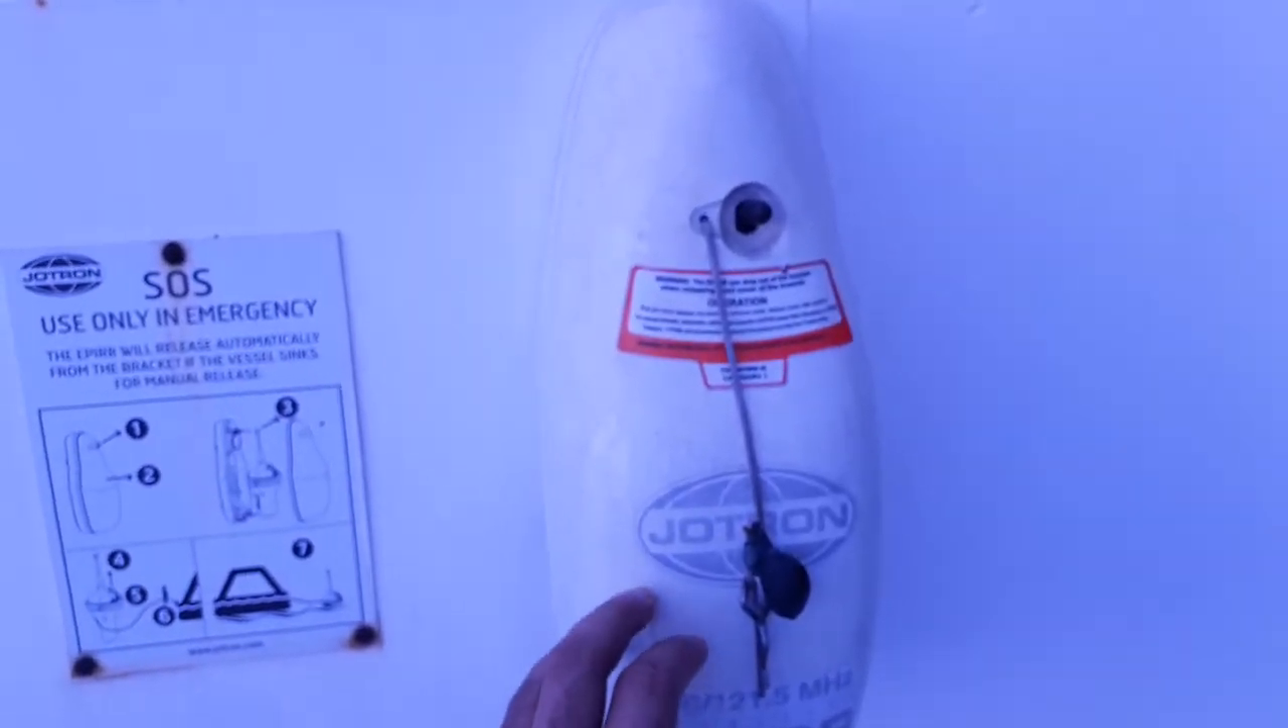So I put the outer cover back again in a proper place.